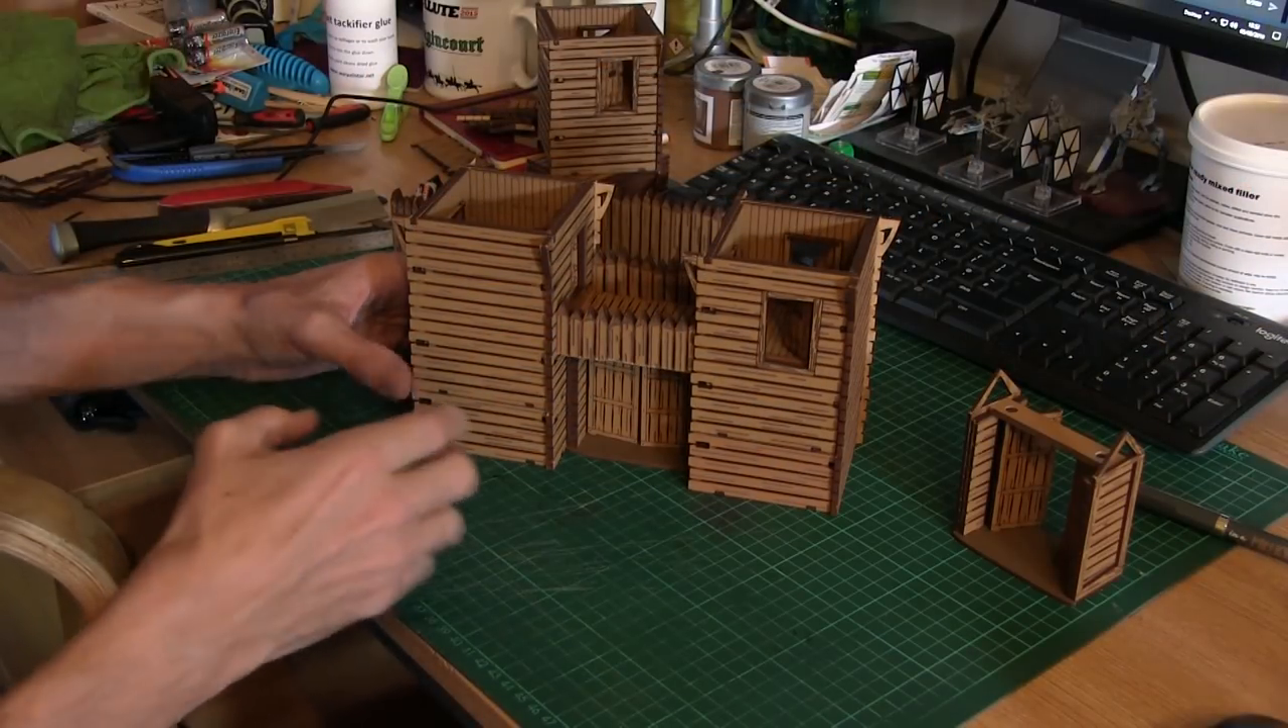So that's both my towers now done and I've mounted the what you call it the doorway in between.